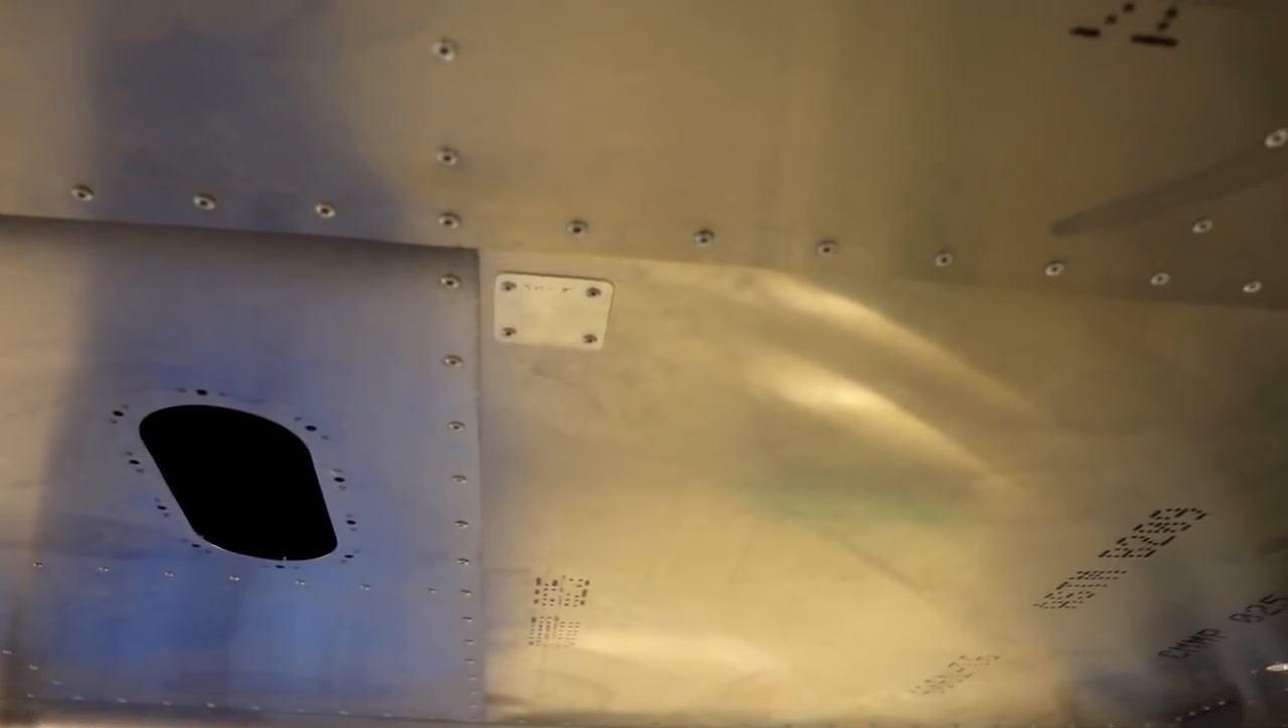I made this little patch This little square and just rivet it on the hole Where that fuel vent would stick out on the bottom of the wing.